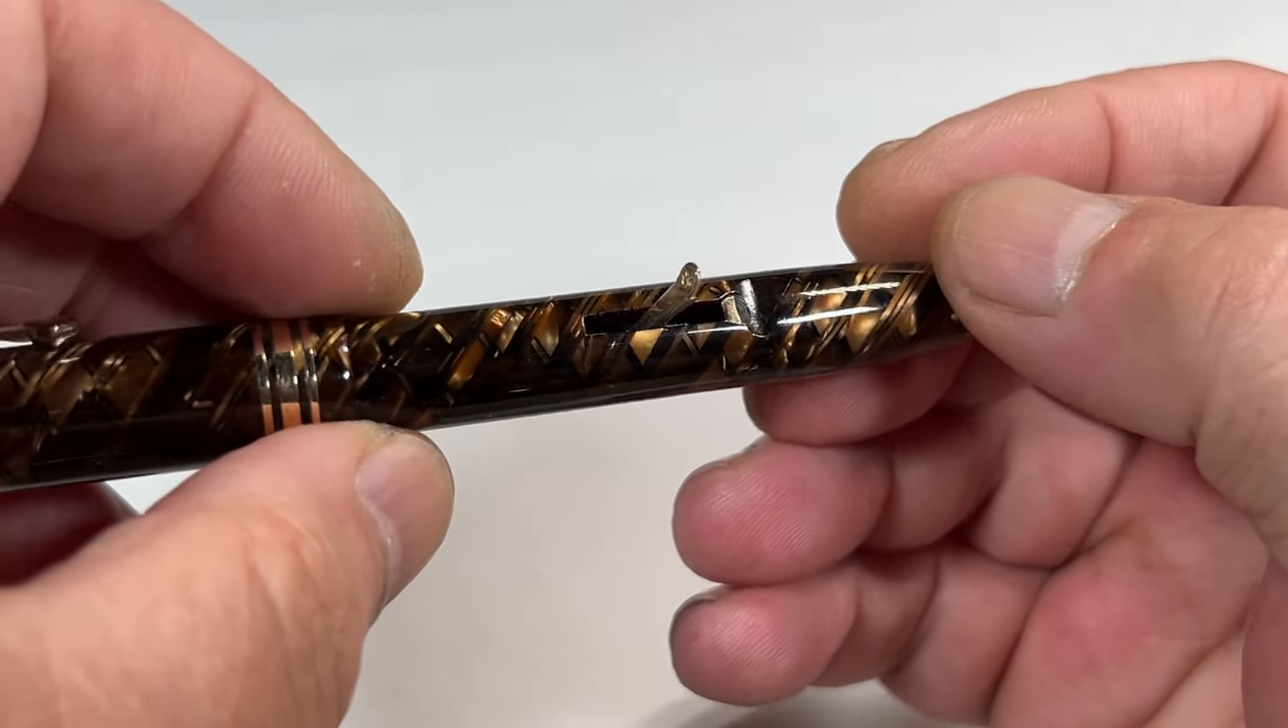Now, you'll notice there, we now have a new or a replacement lever fitted into the pen. There we go. So we've put a new lever. Or should I say a replacement lever.